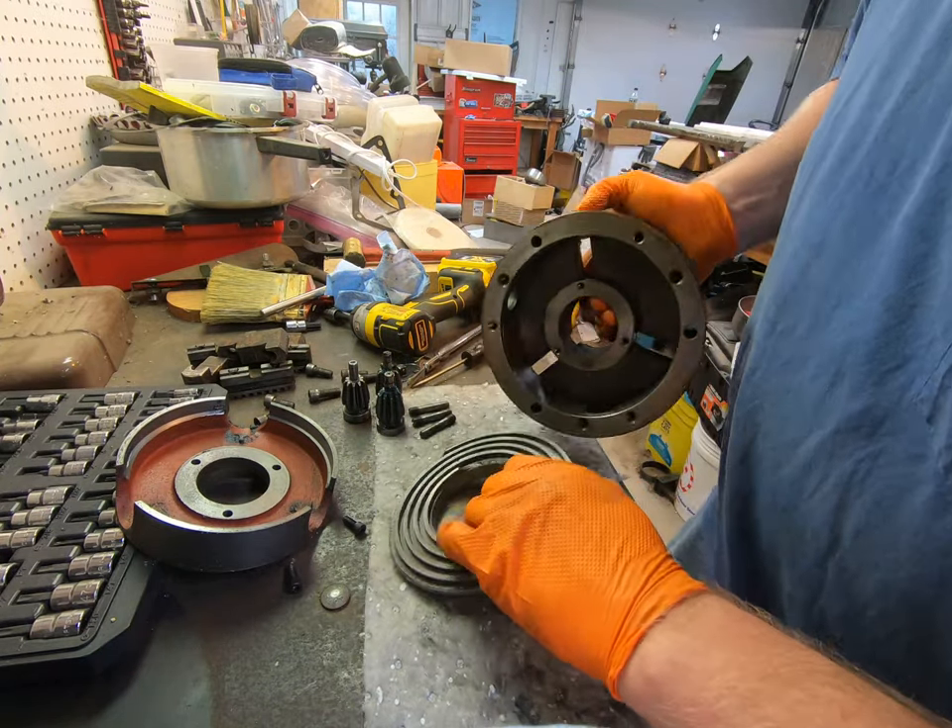Now, we have a disassembled chuck.